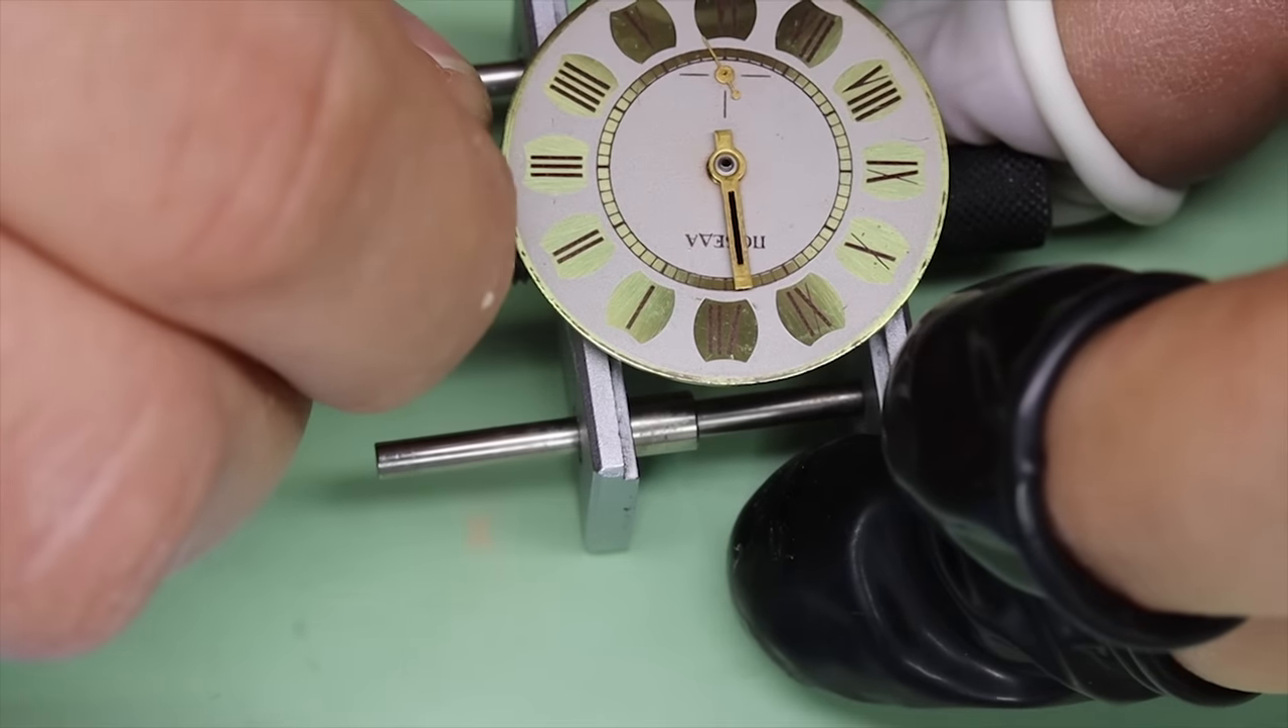So we've got the hour hand on just checking that it doesn't rub on the dial or on the seconds hand and then we can put the minute hand on.